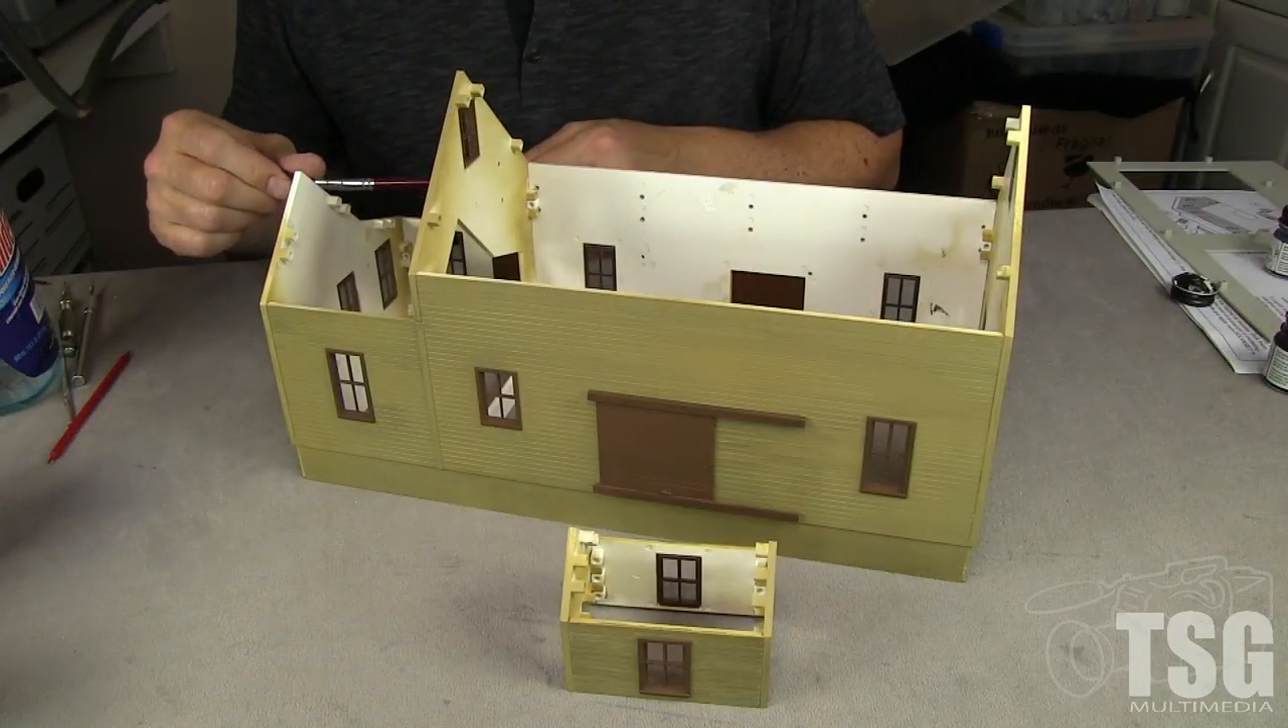So now I've got the major components of the building assembled, and the next thing I want to do is light-proof it because I want to put some lighting in it.